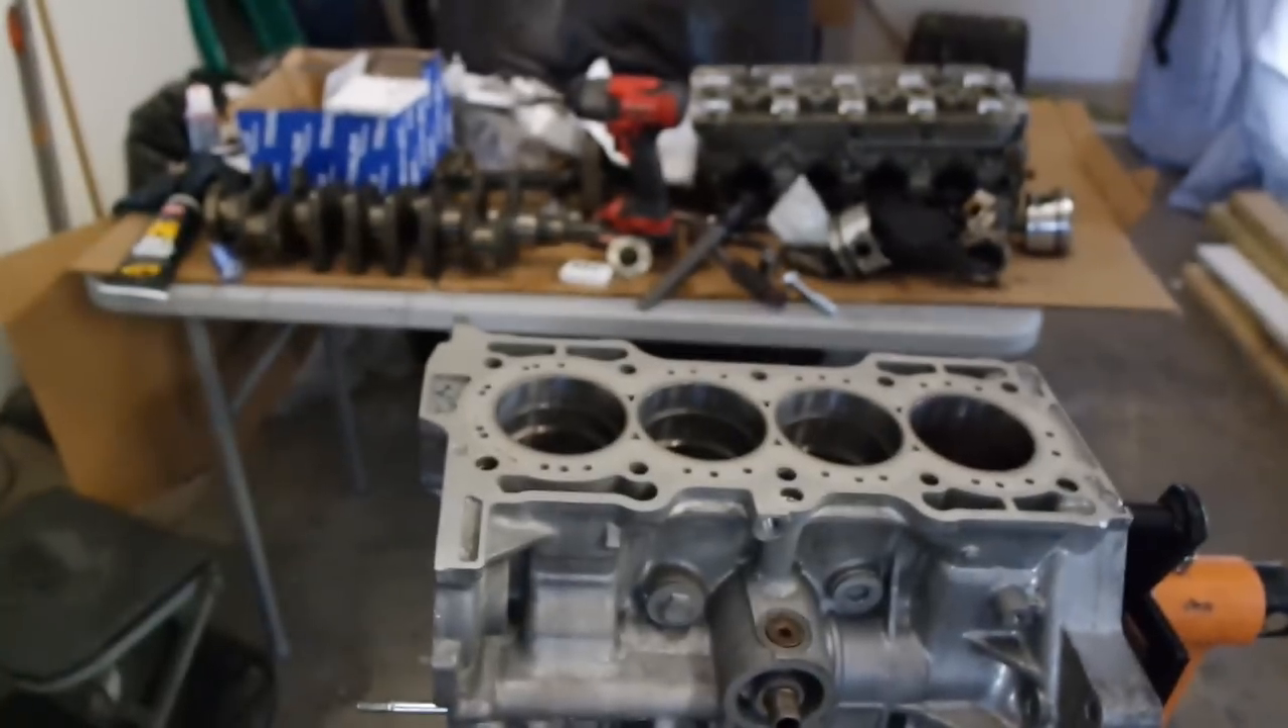Basically, I've got the block, the new CSS block, already on the stand.